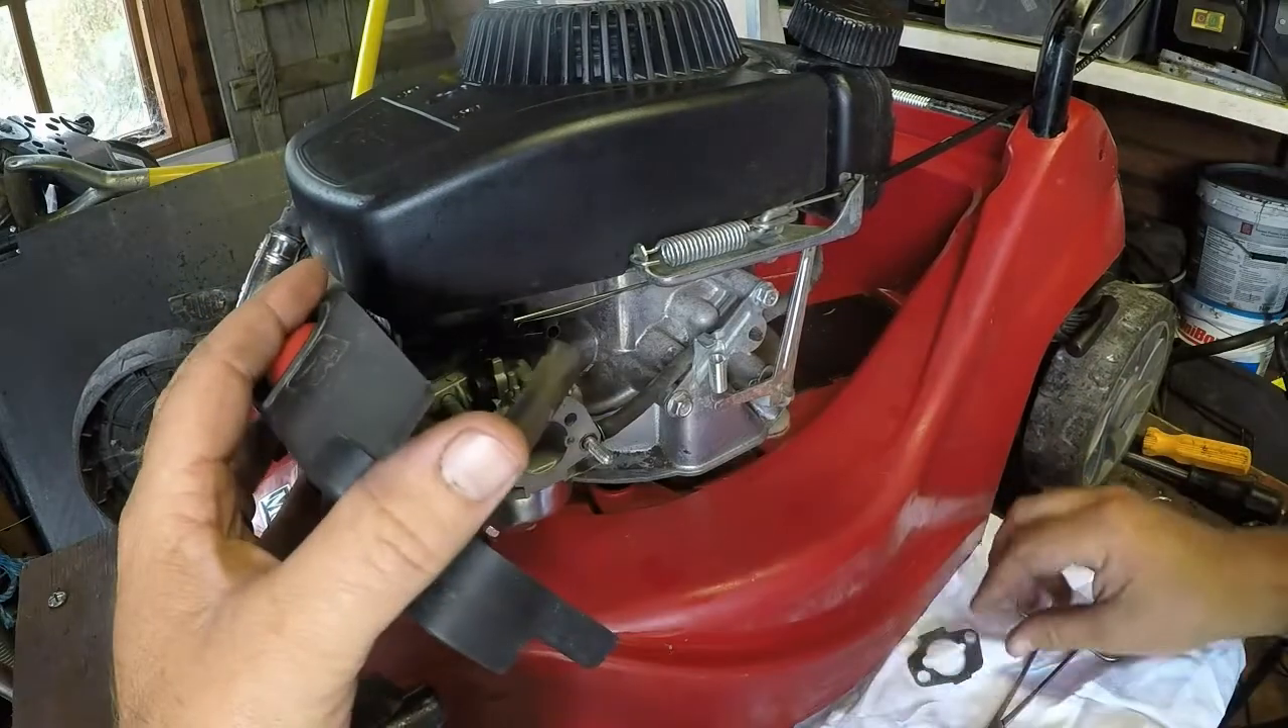Oh hang on i'm missing the gasket and they're quite important to have on.